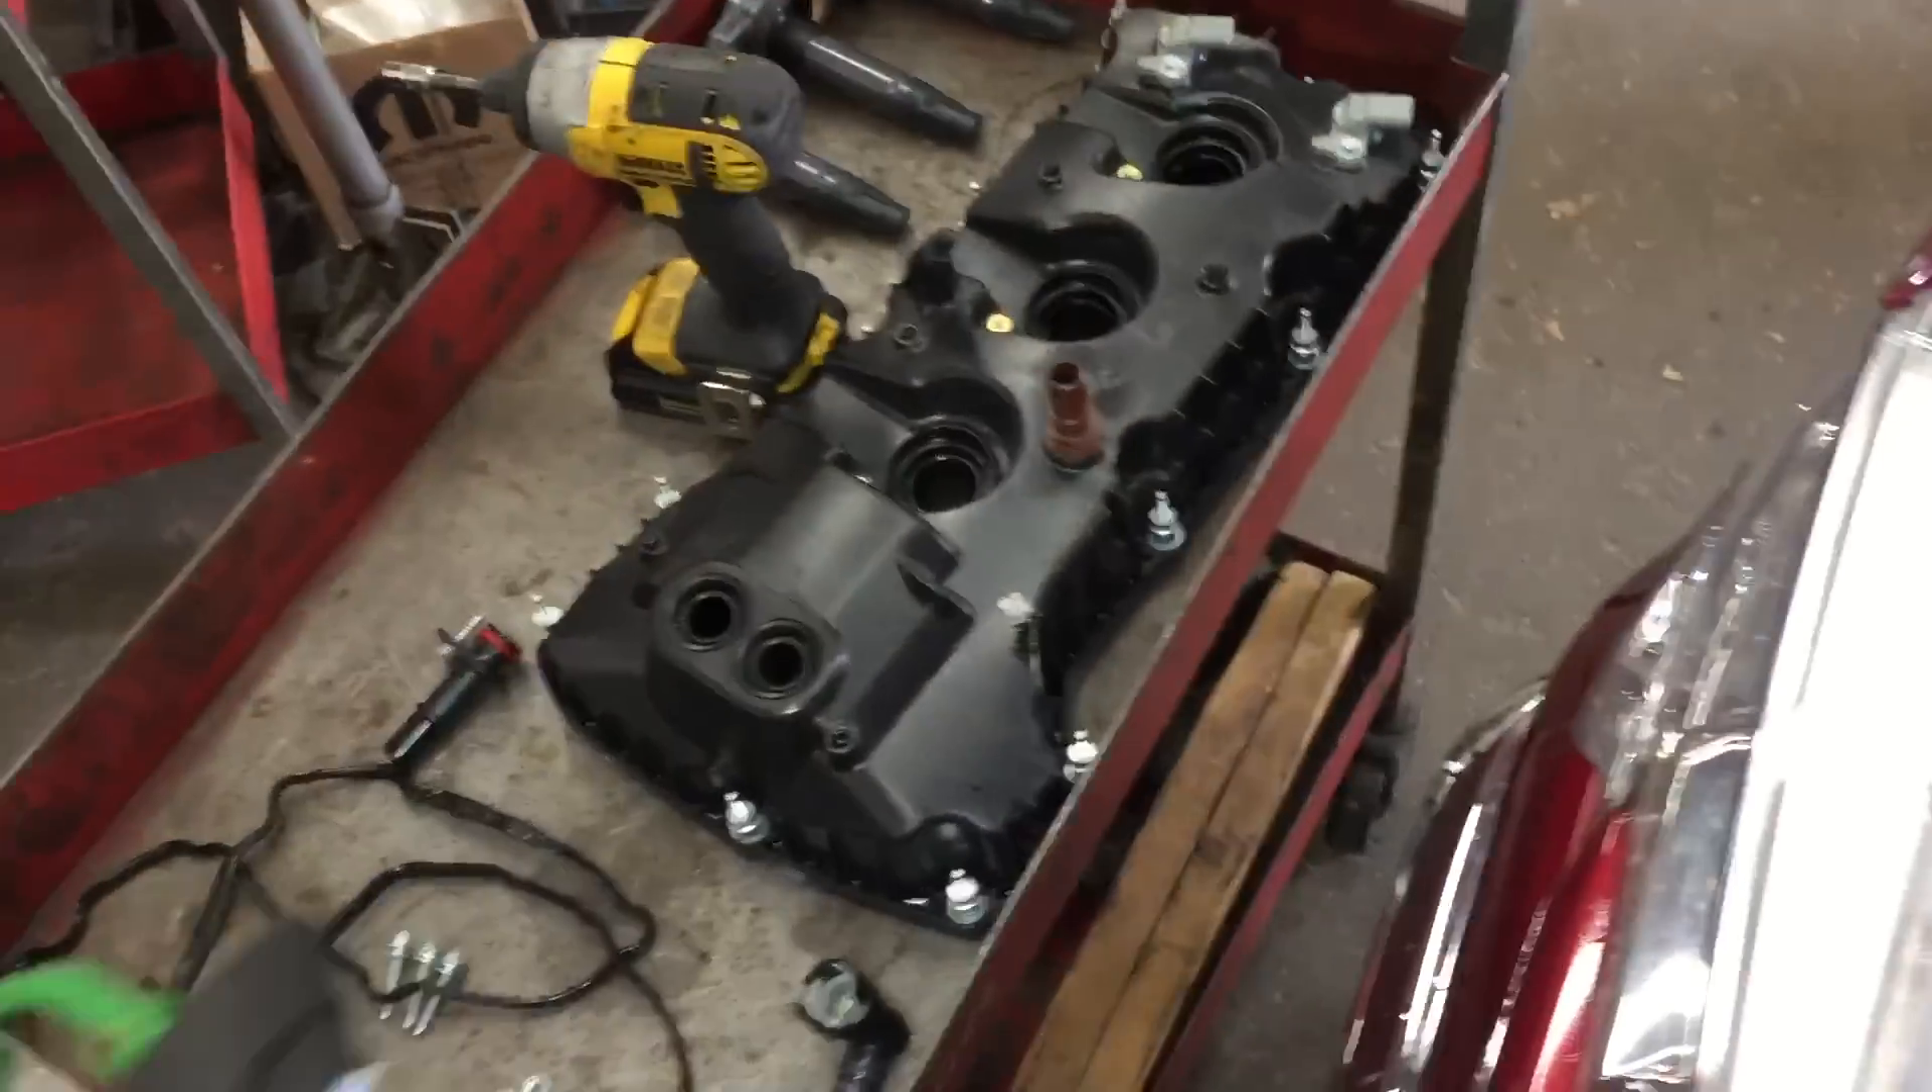I went ahead and pulled the passenger side valve cover off.